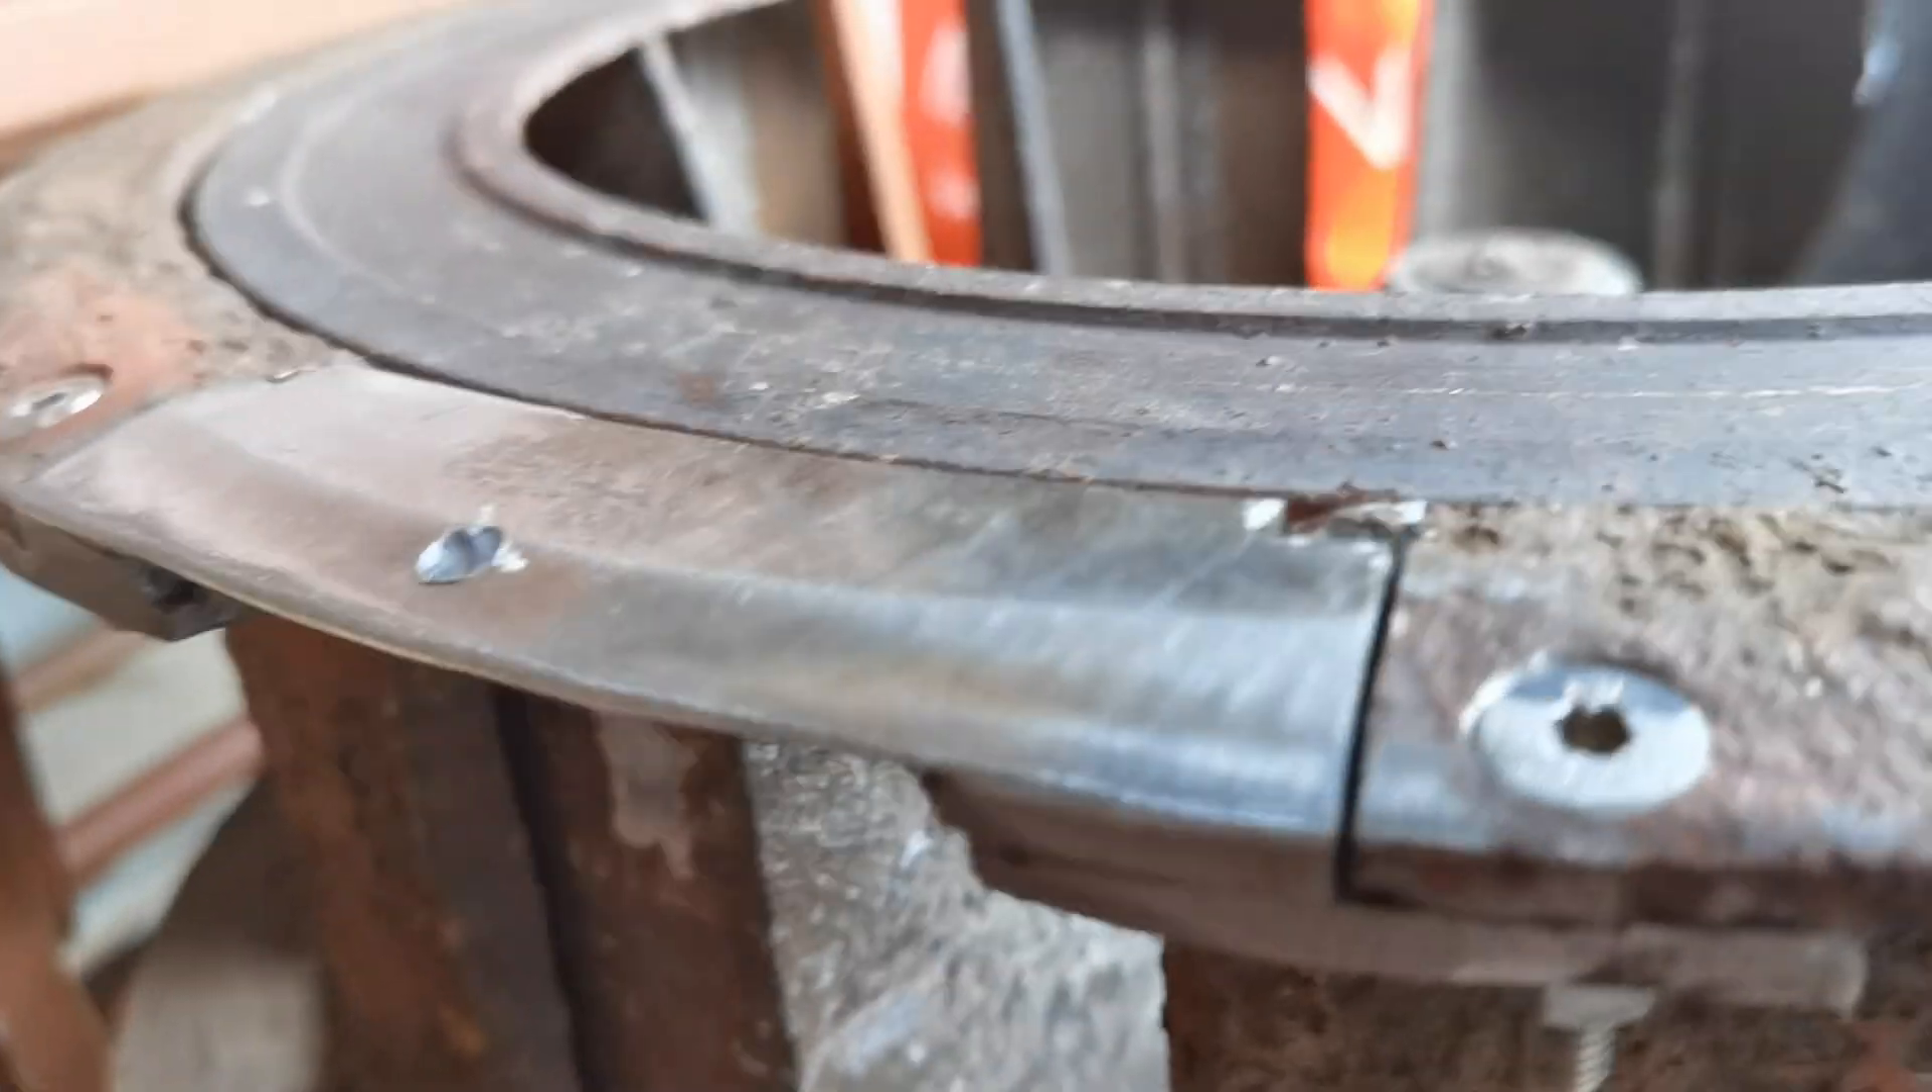Also over here, we have repaired the gap that was once here in the stator, with a little customly fabricated metal piece that we made with bolts on here.